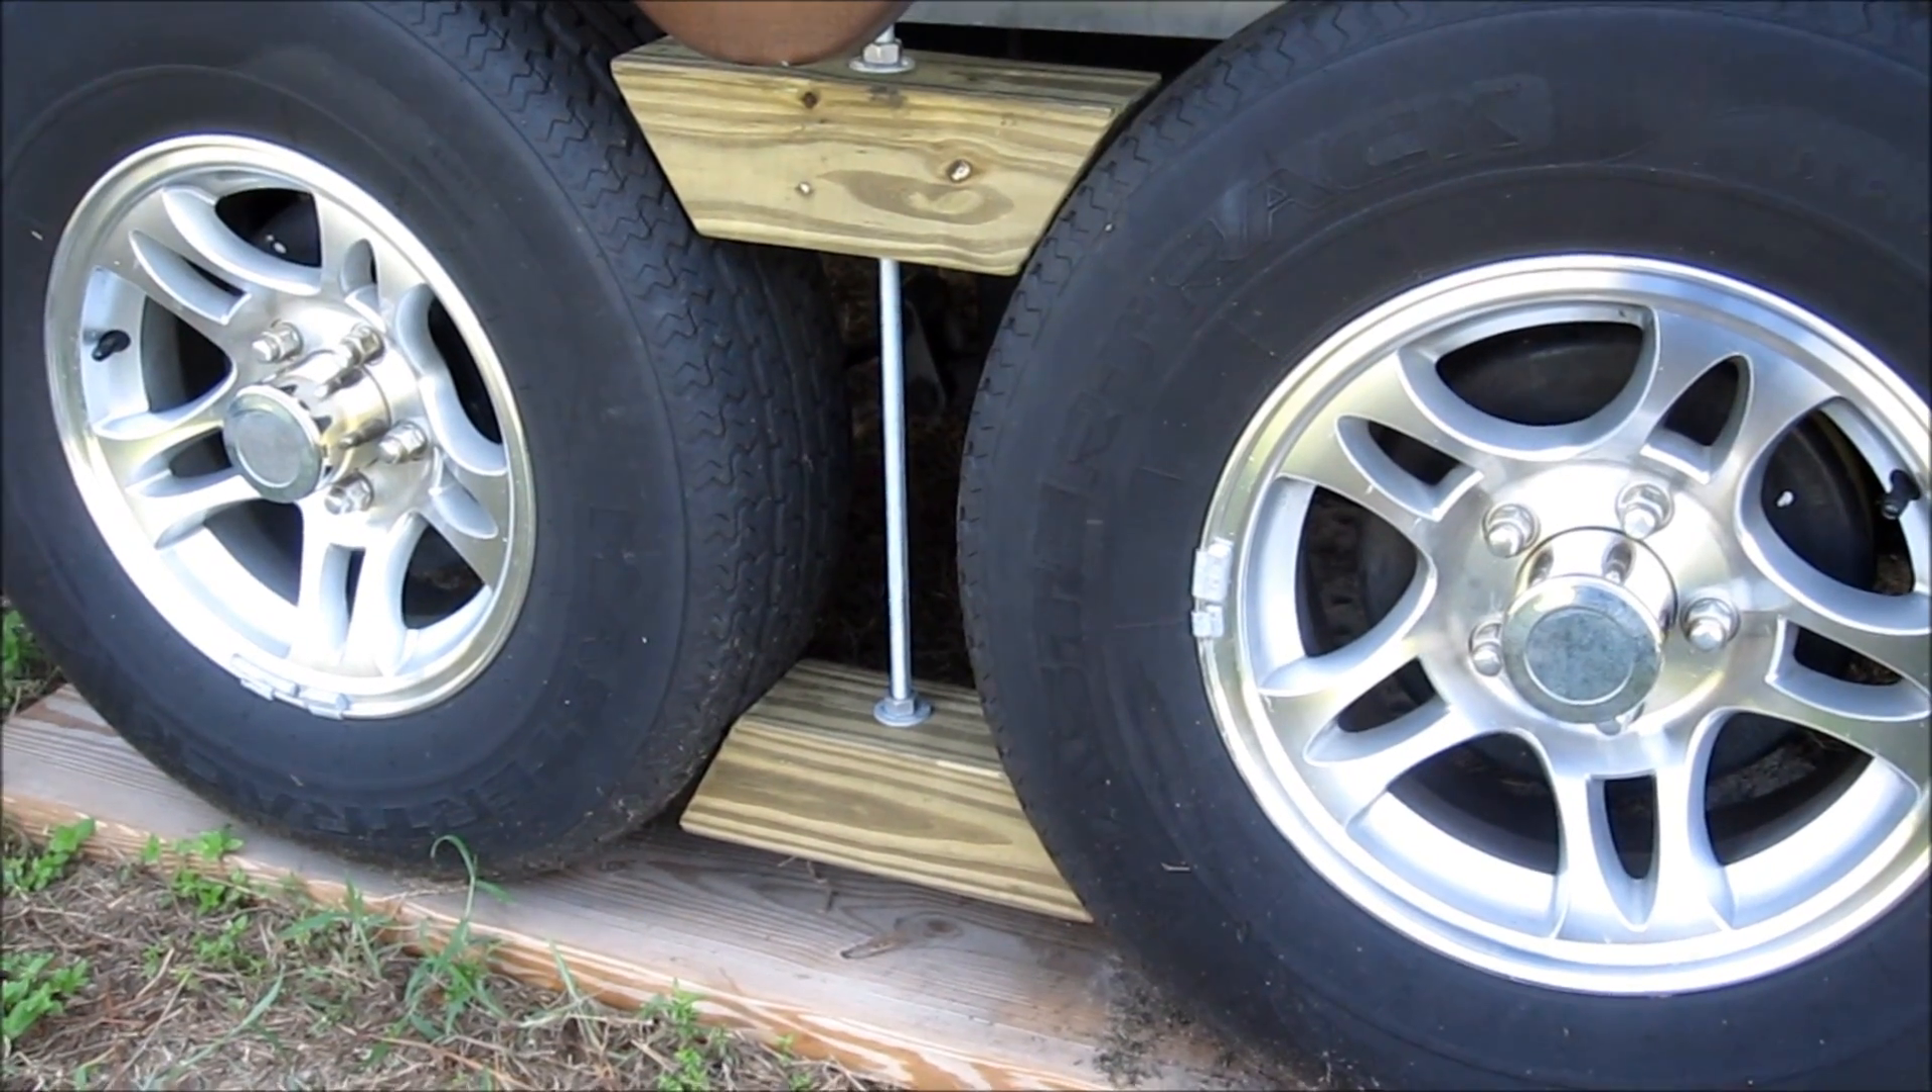Cool it fits really nicely you just need to size that rod length so that it can slide in there comfortably and then so it's not so long.